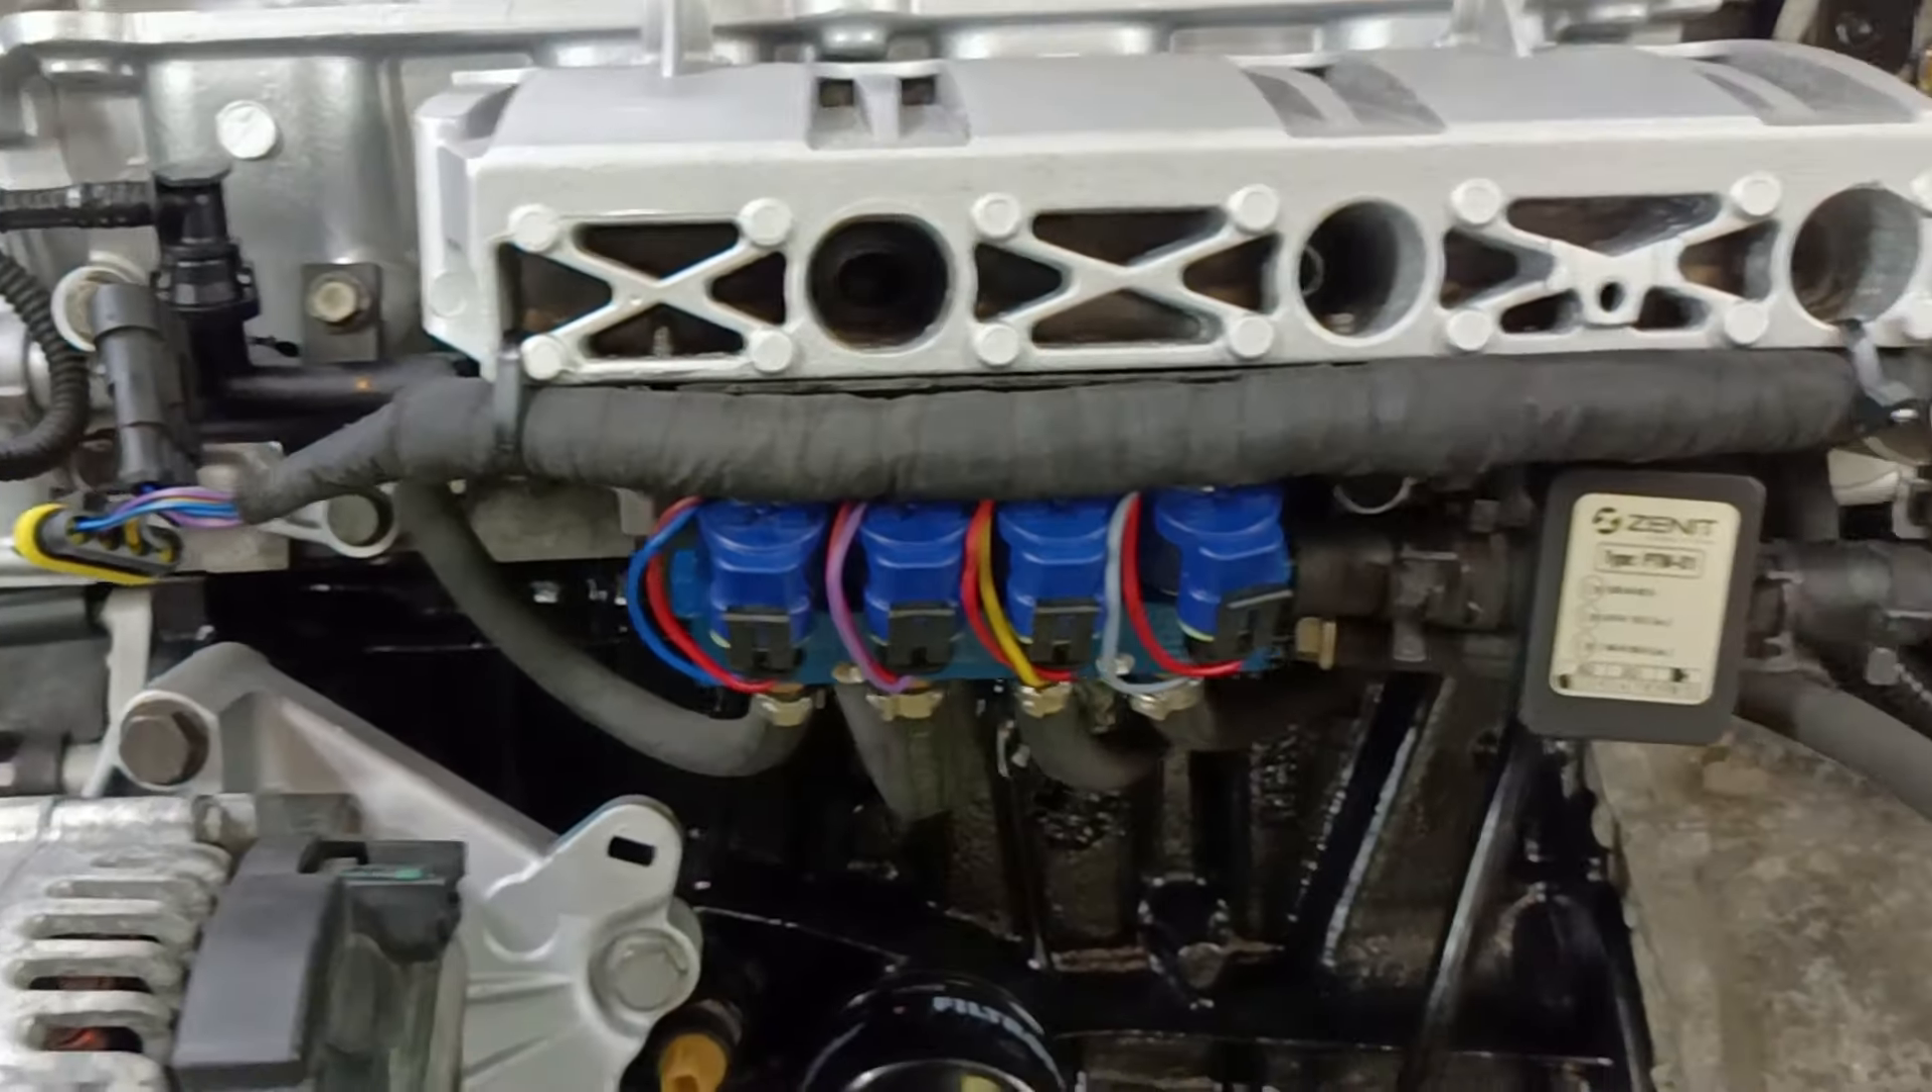Tak wygląda wiązka zamontowana pod osłonę listwy wtryskowej.